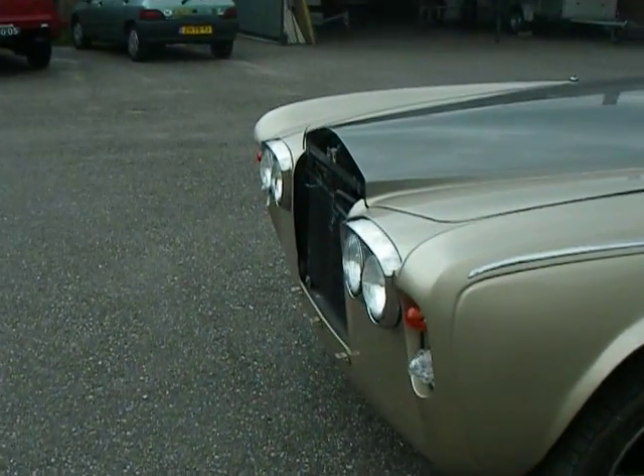As you can see the grill is not on.